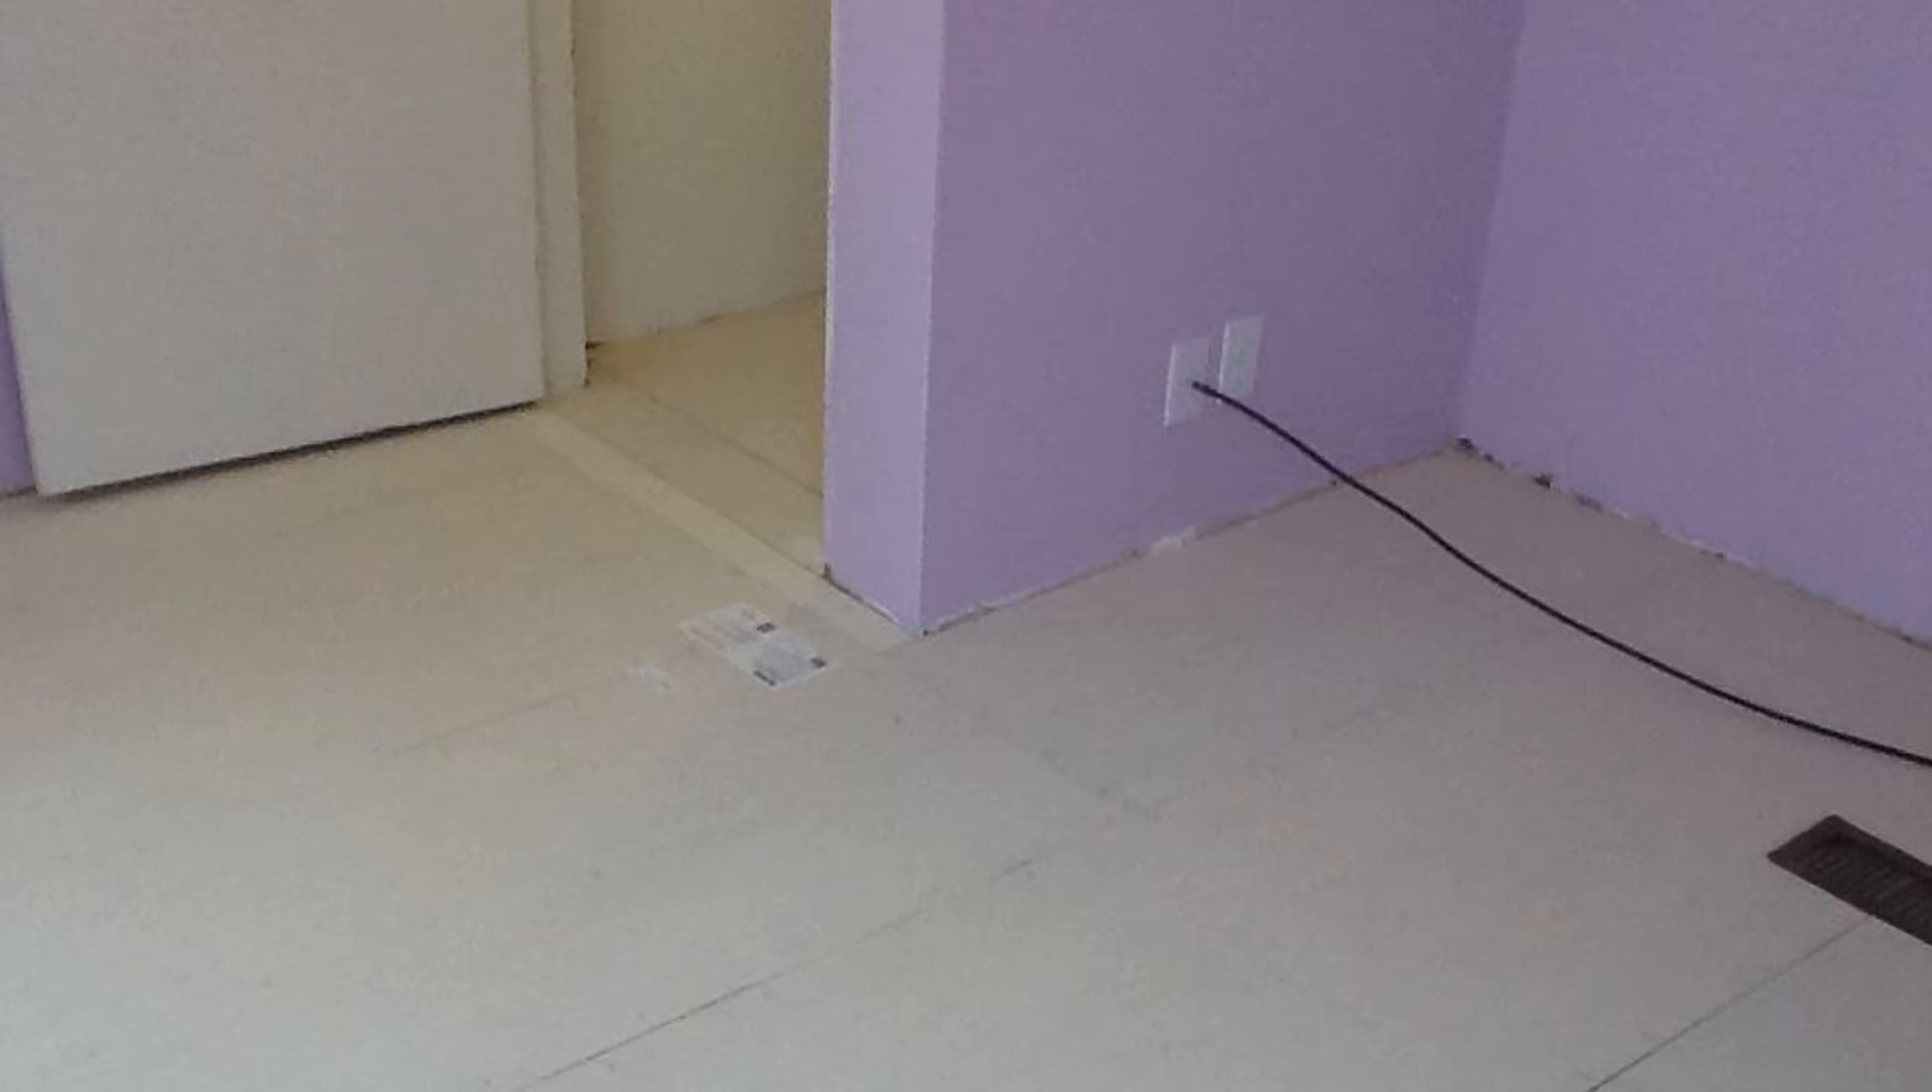We've got all the underlayment down.